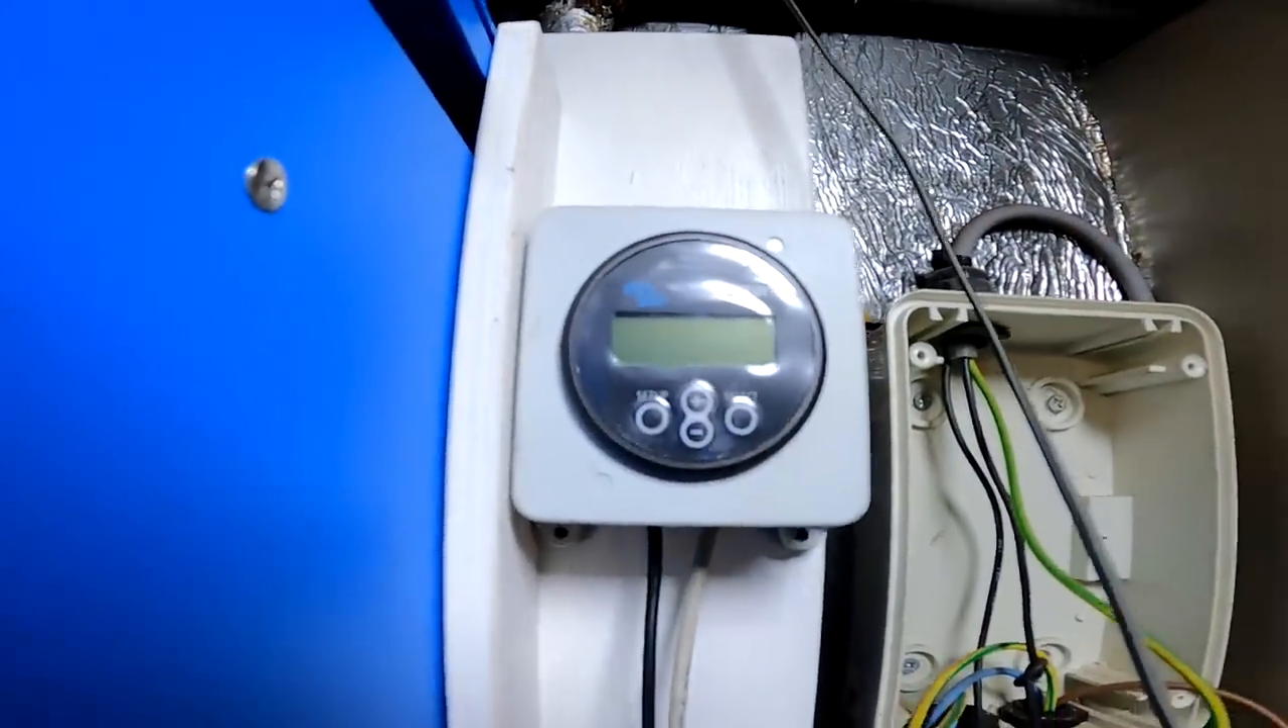So we have the panel mounted so i've mounted the battery voltage monitor.